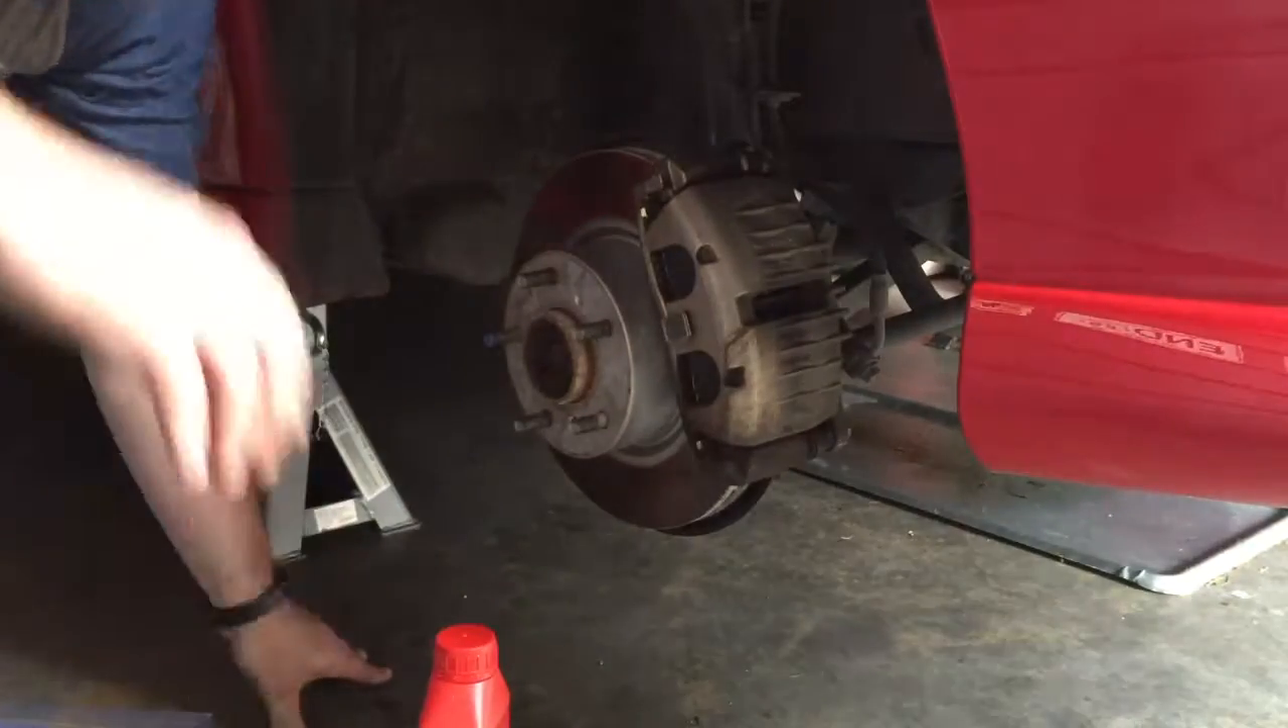Anyway, I've got the wheels off, got the car jacked up.